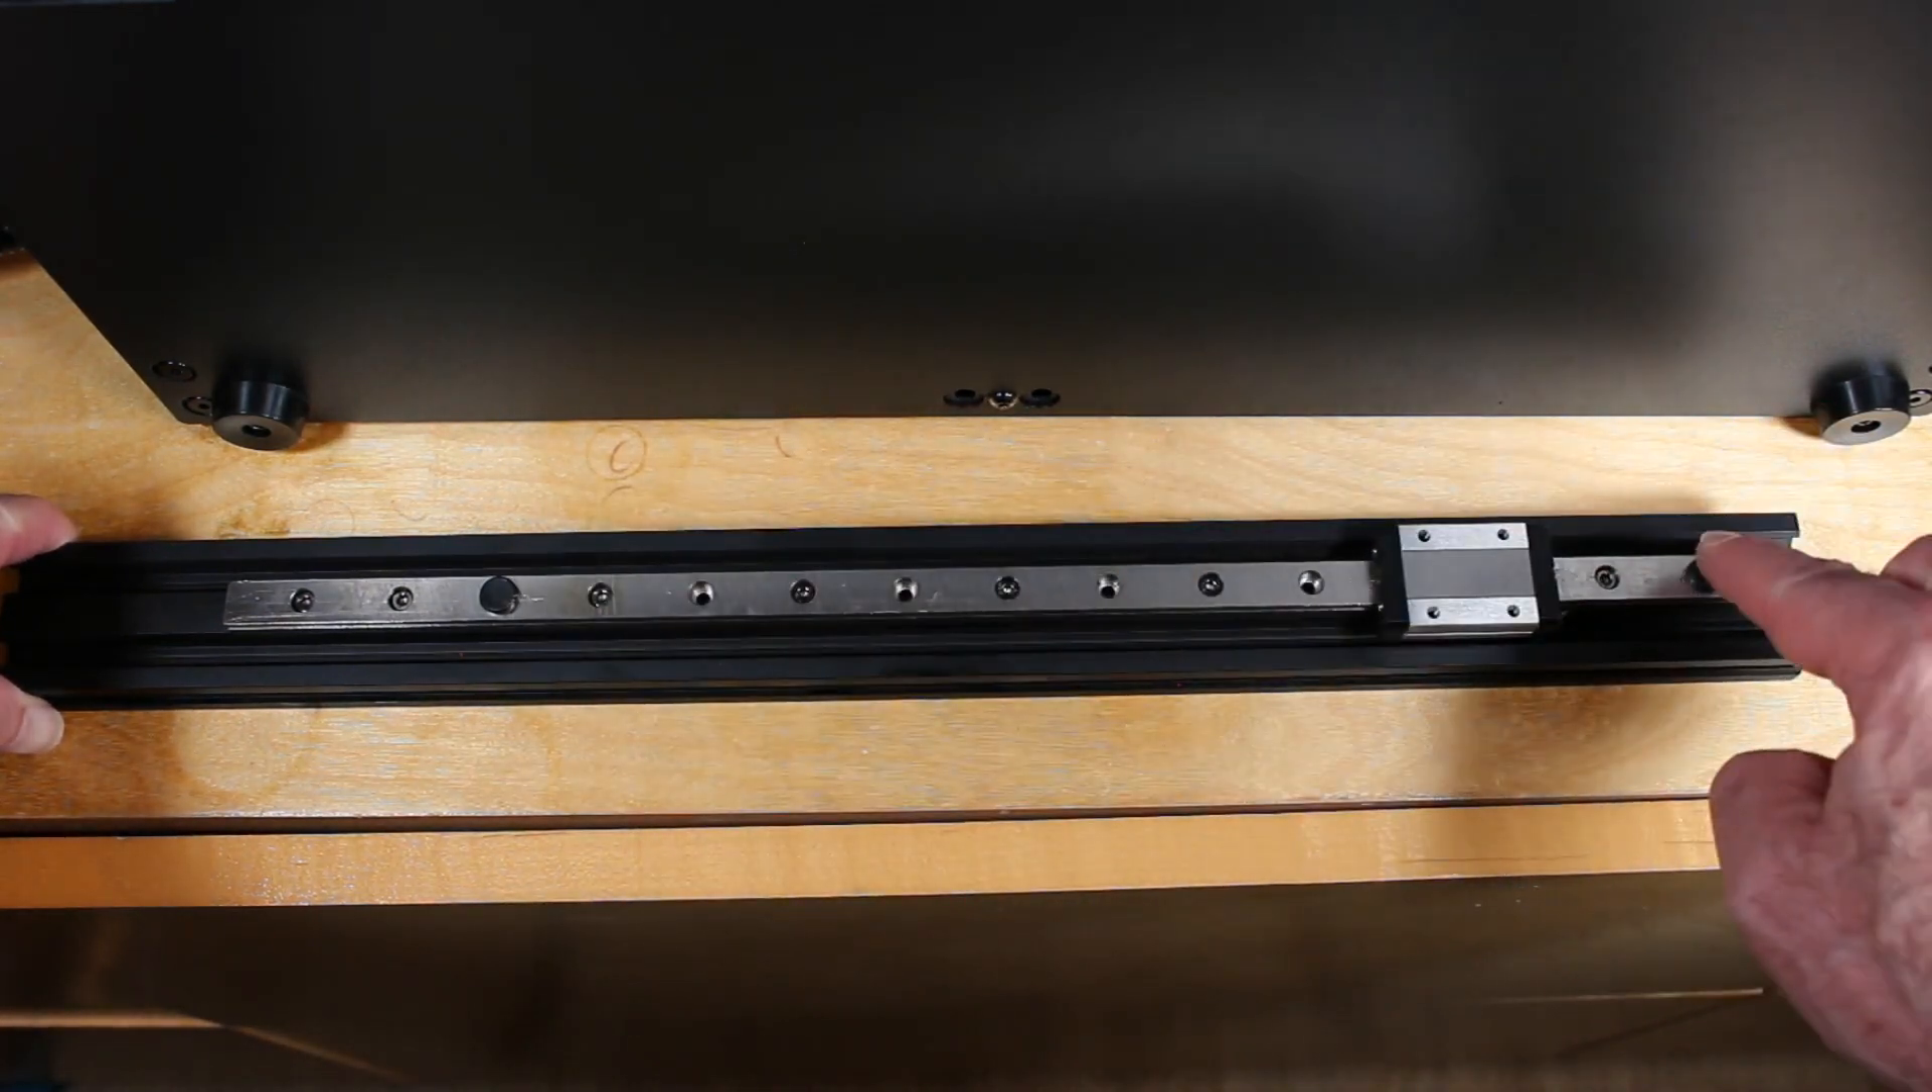The Z-axis has these 12mm rails that are already attached.